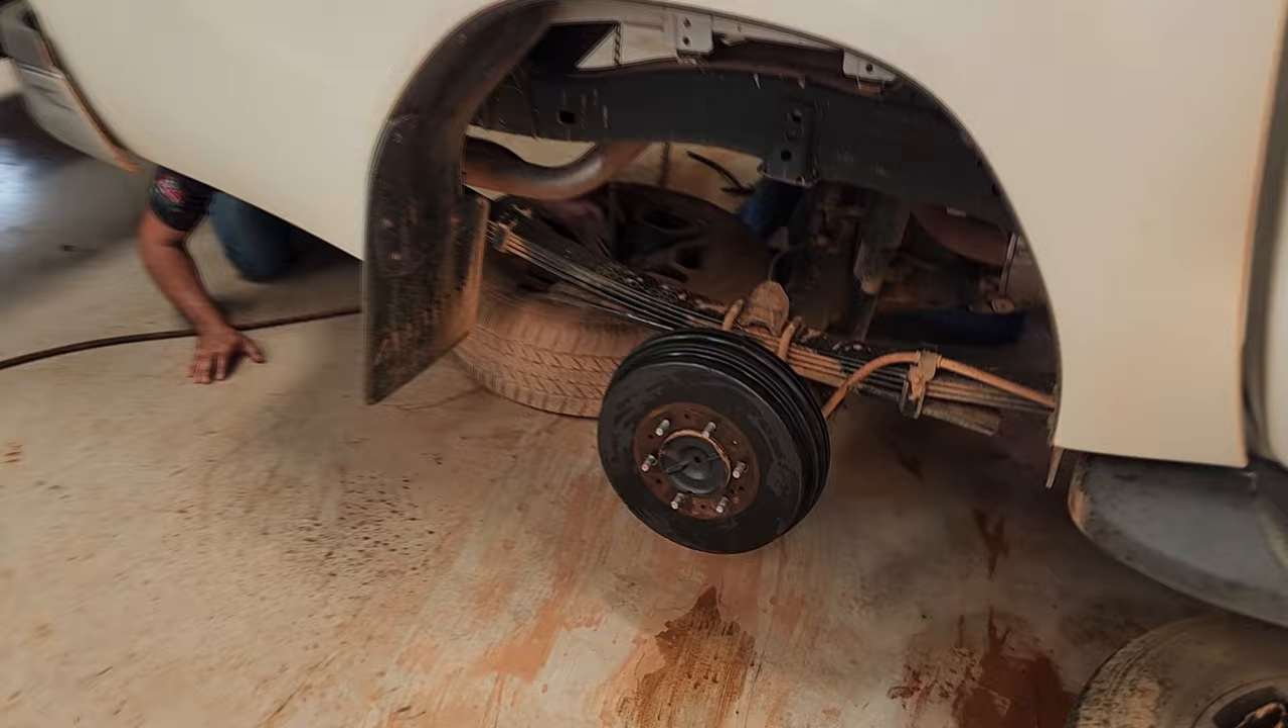Campana limpa já colocada no lugar.